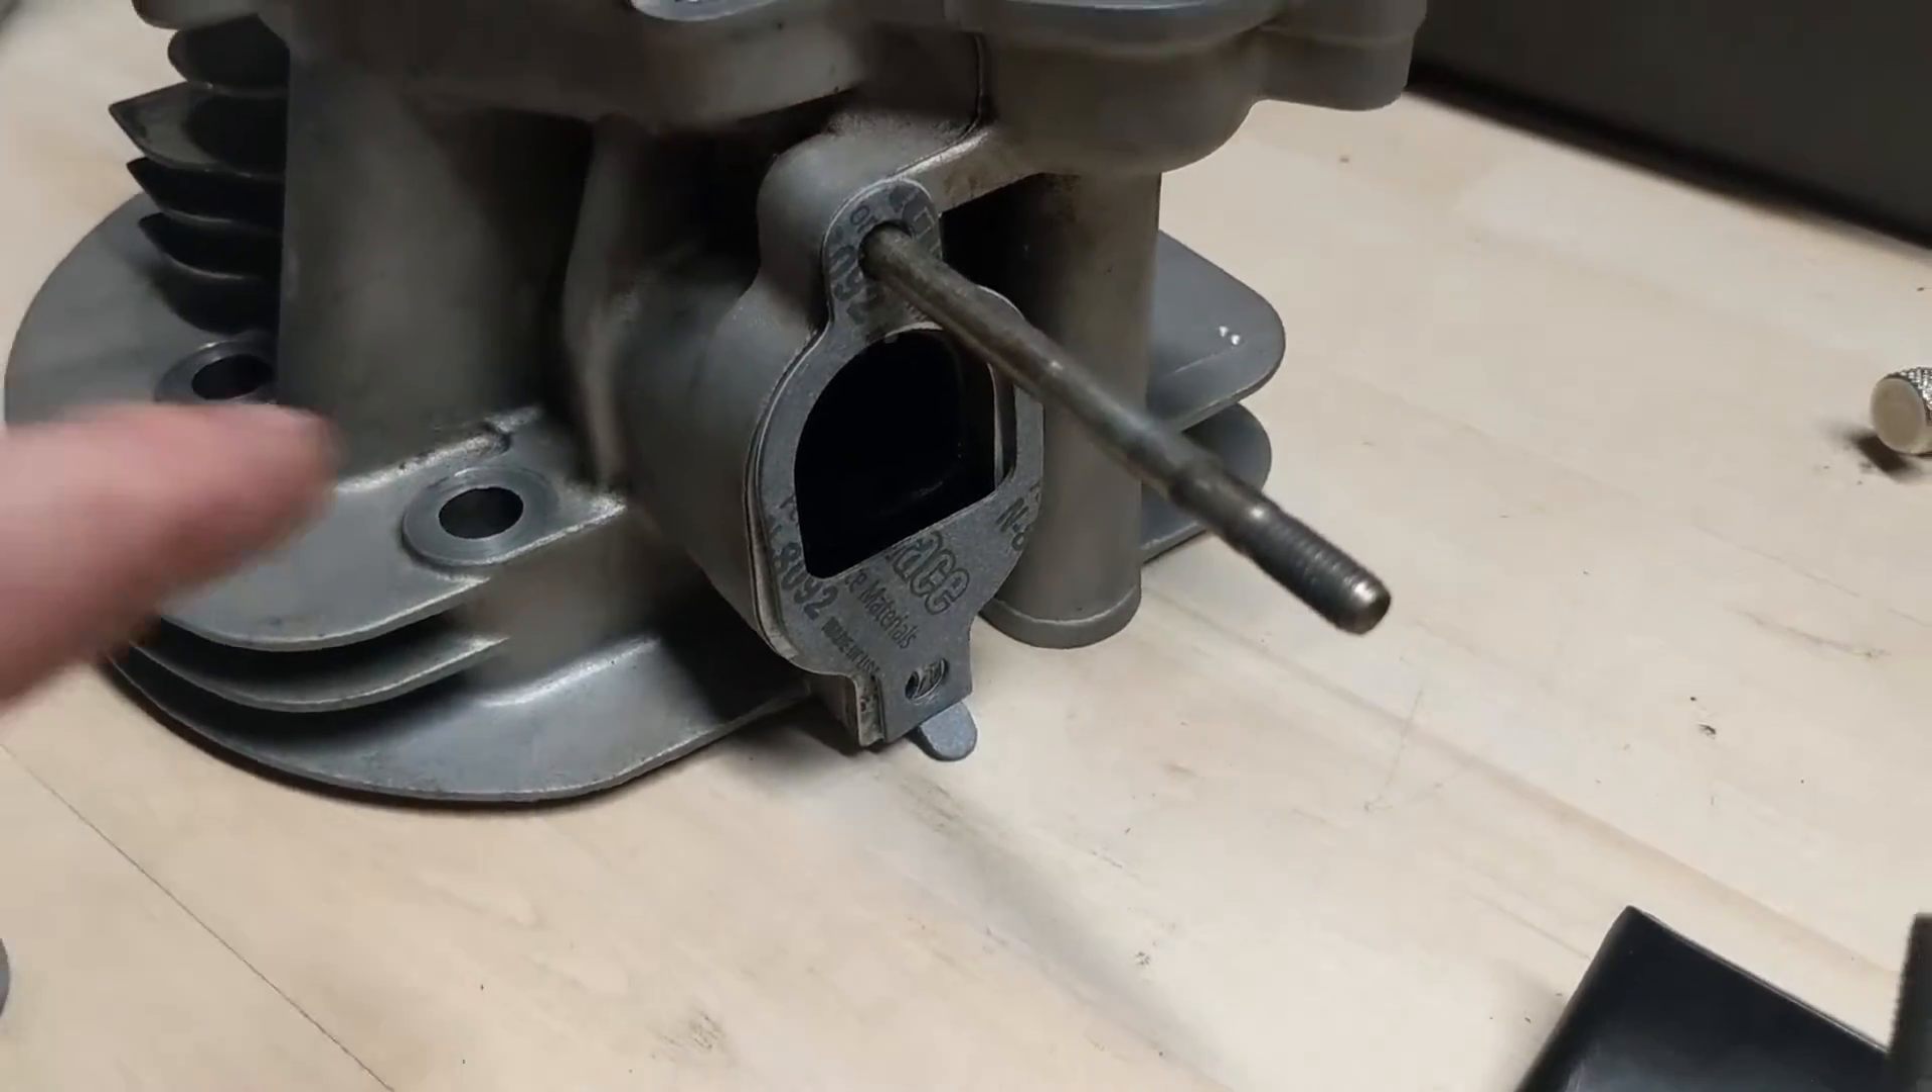I now have a carburetor gasket installed. This is a tape -on version but you'll notice that this piece here covers up a little bit.